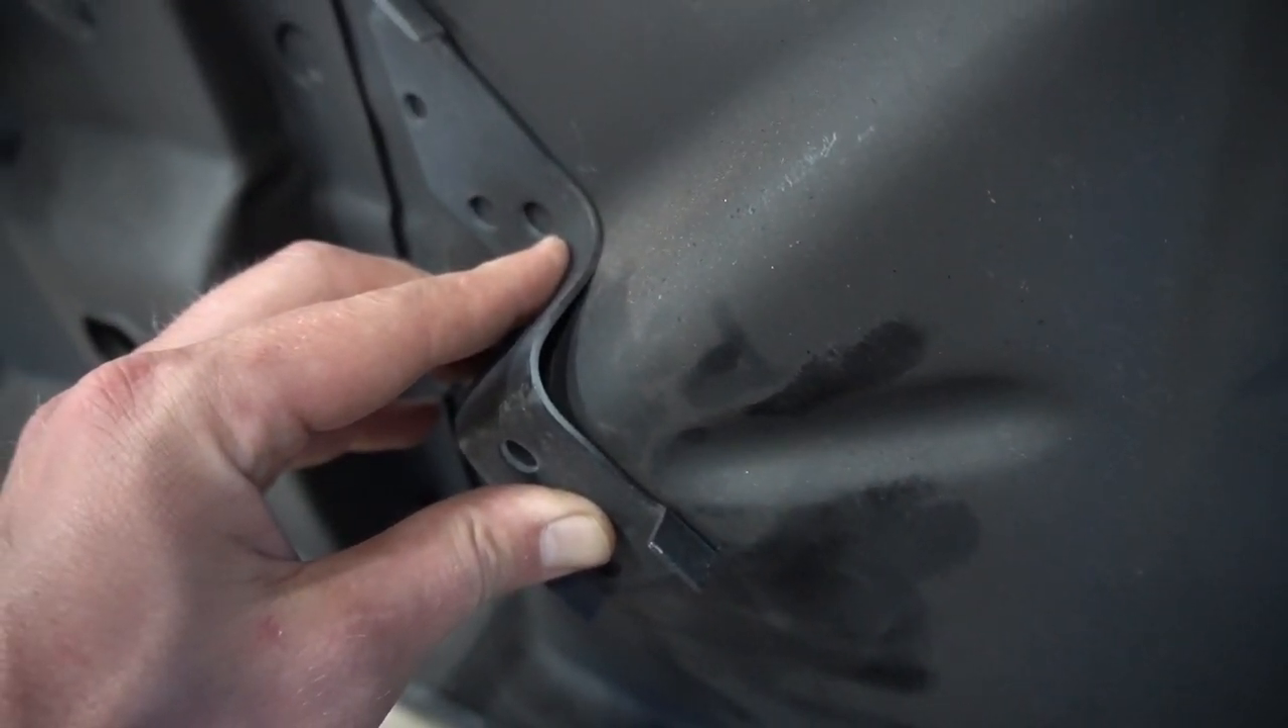You can see that we have a pretty large gap right there so it doesn't fit the contour of the bracket that well.